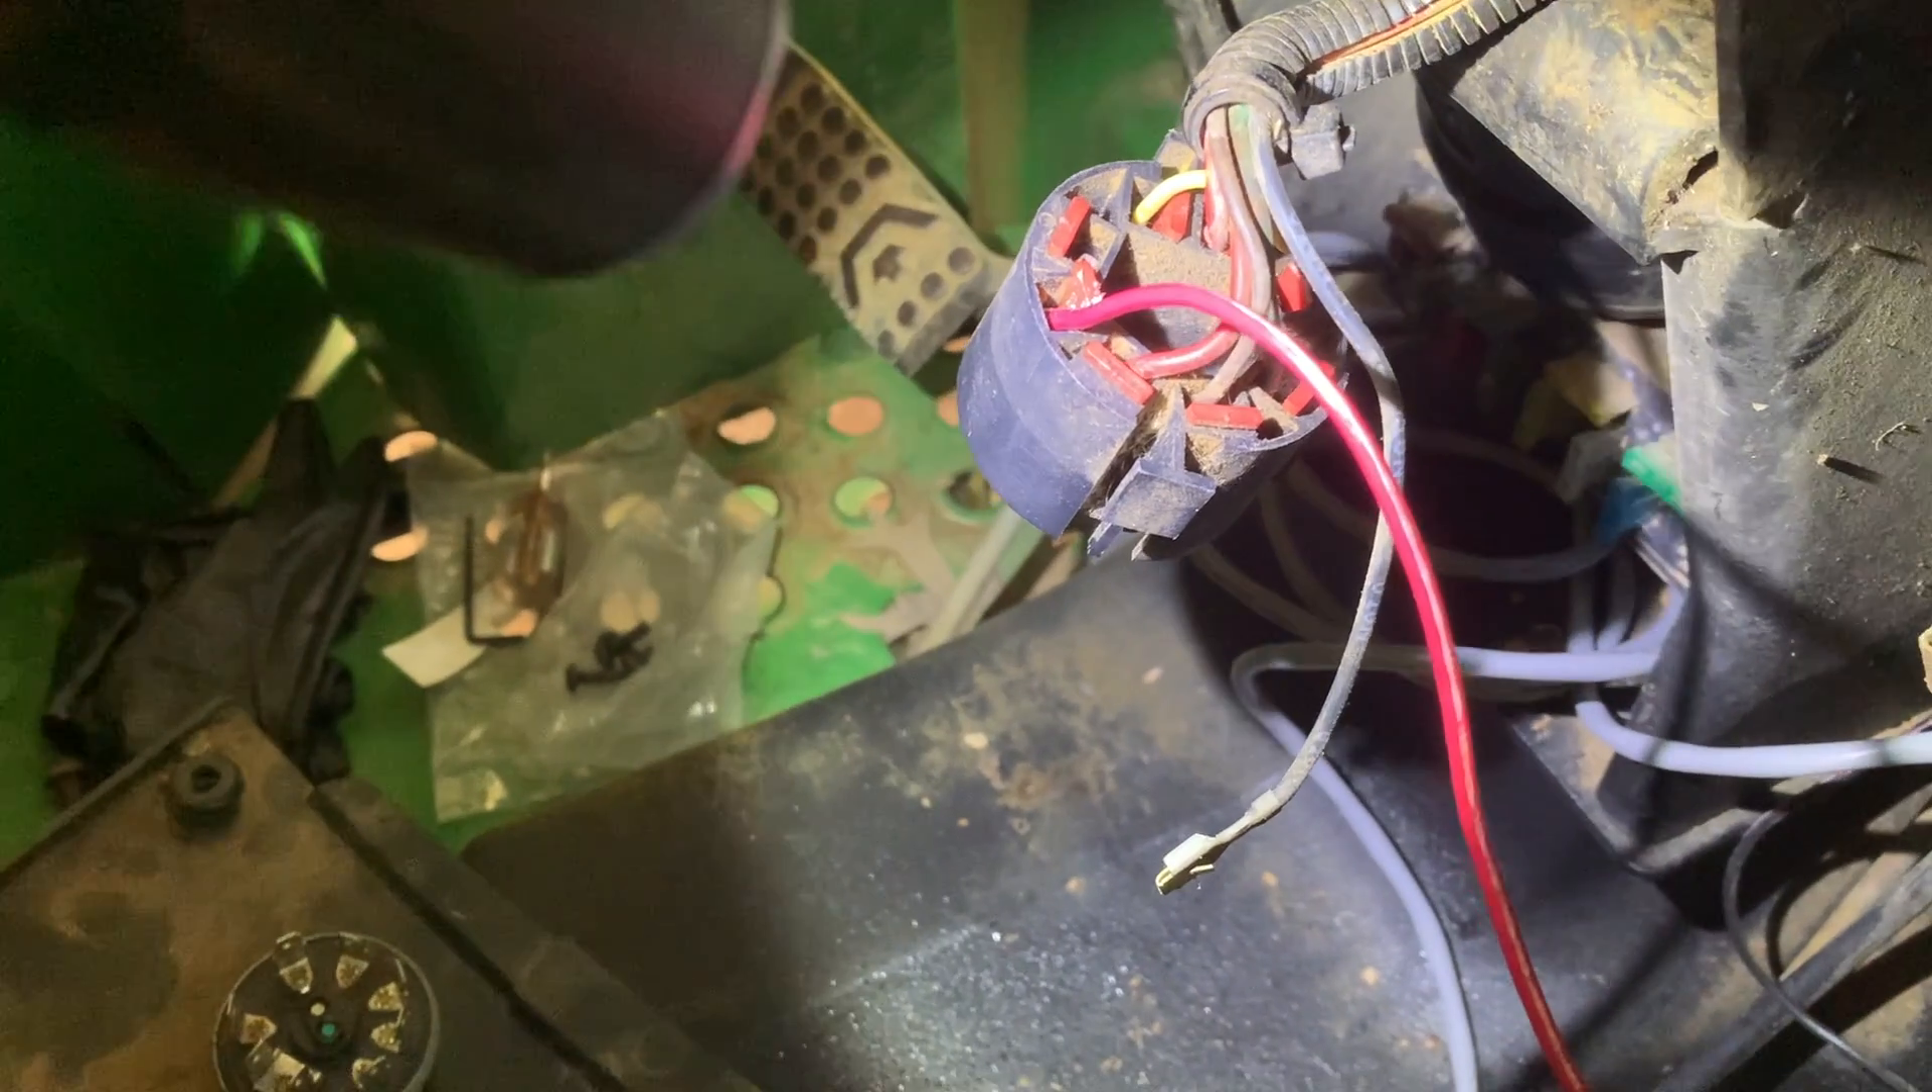We just added the hot wire to one of the empty slots here on the switch behind the key.